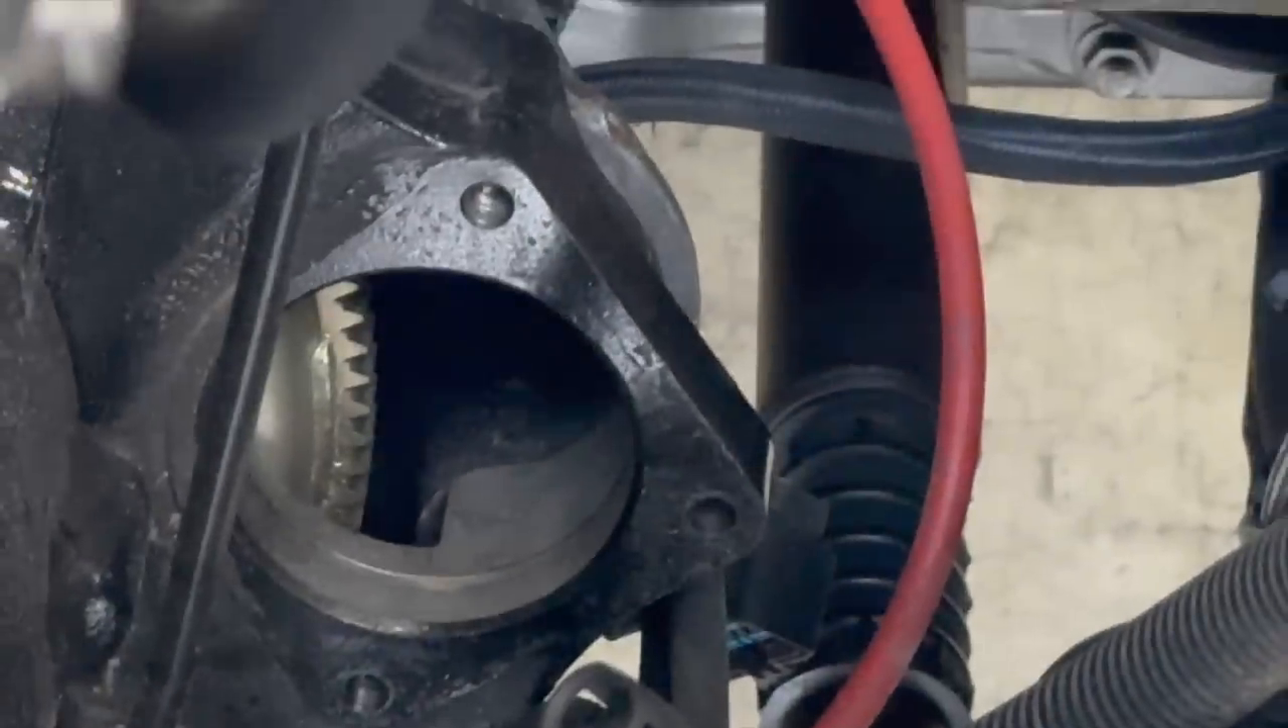We didn't put the starter on, Bub.